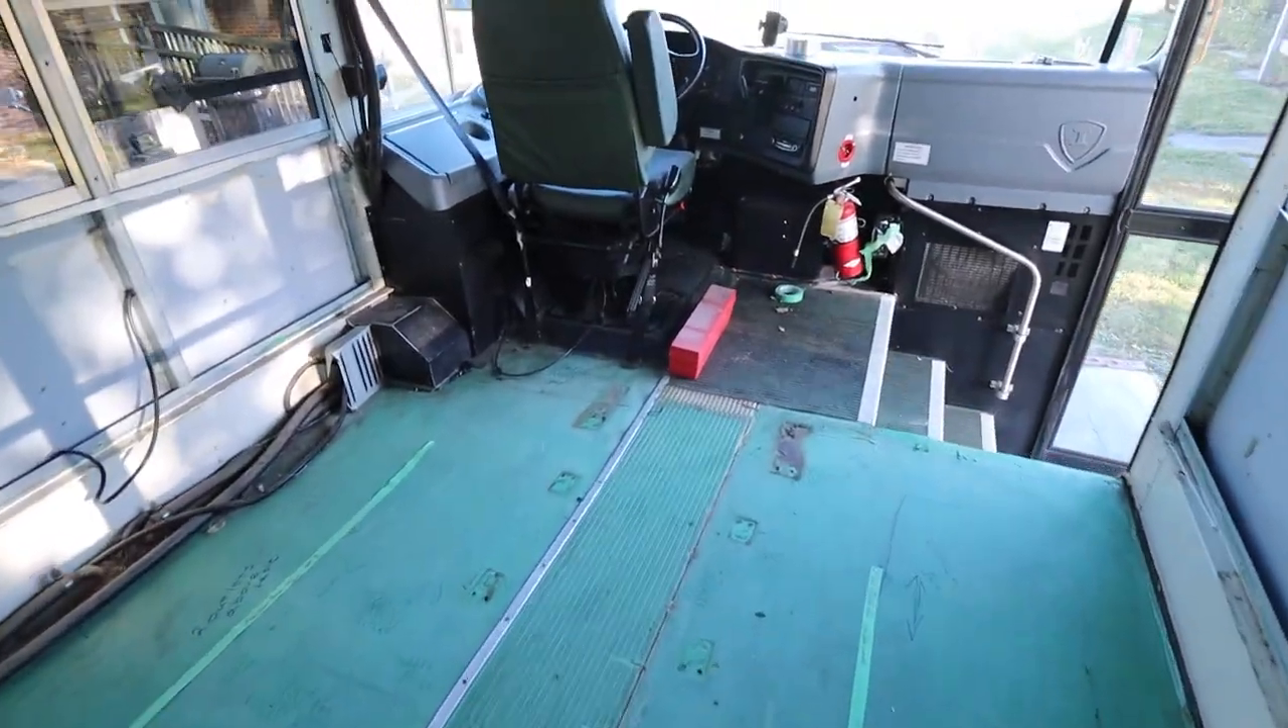We obviously have to pull up this floor still but there's all this aluminum tracking over here that has to come up first.